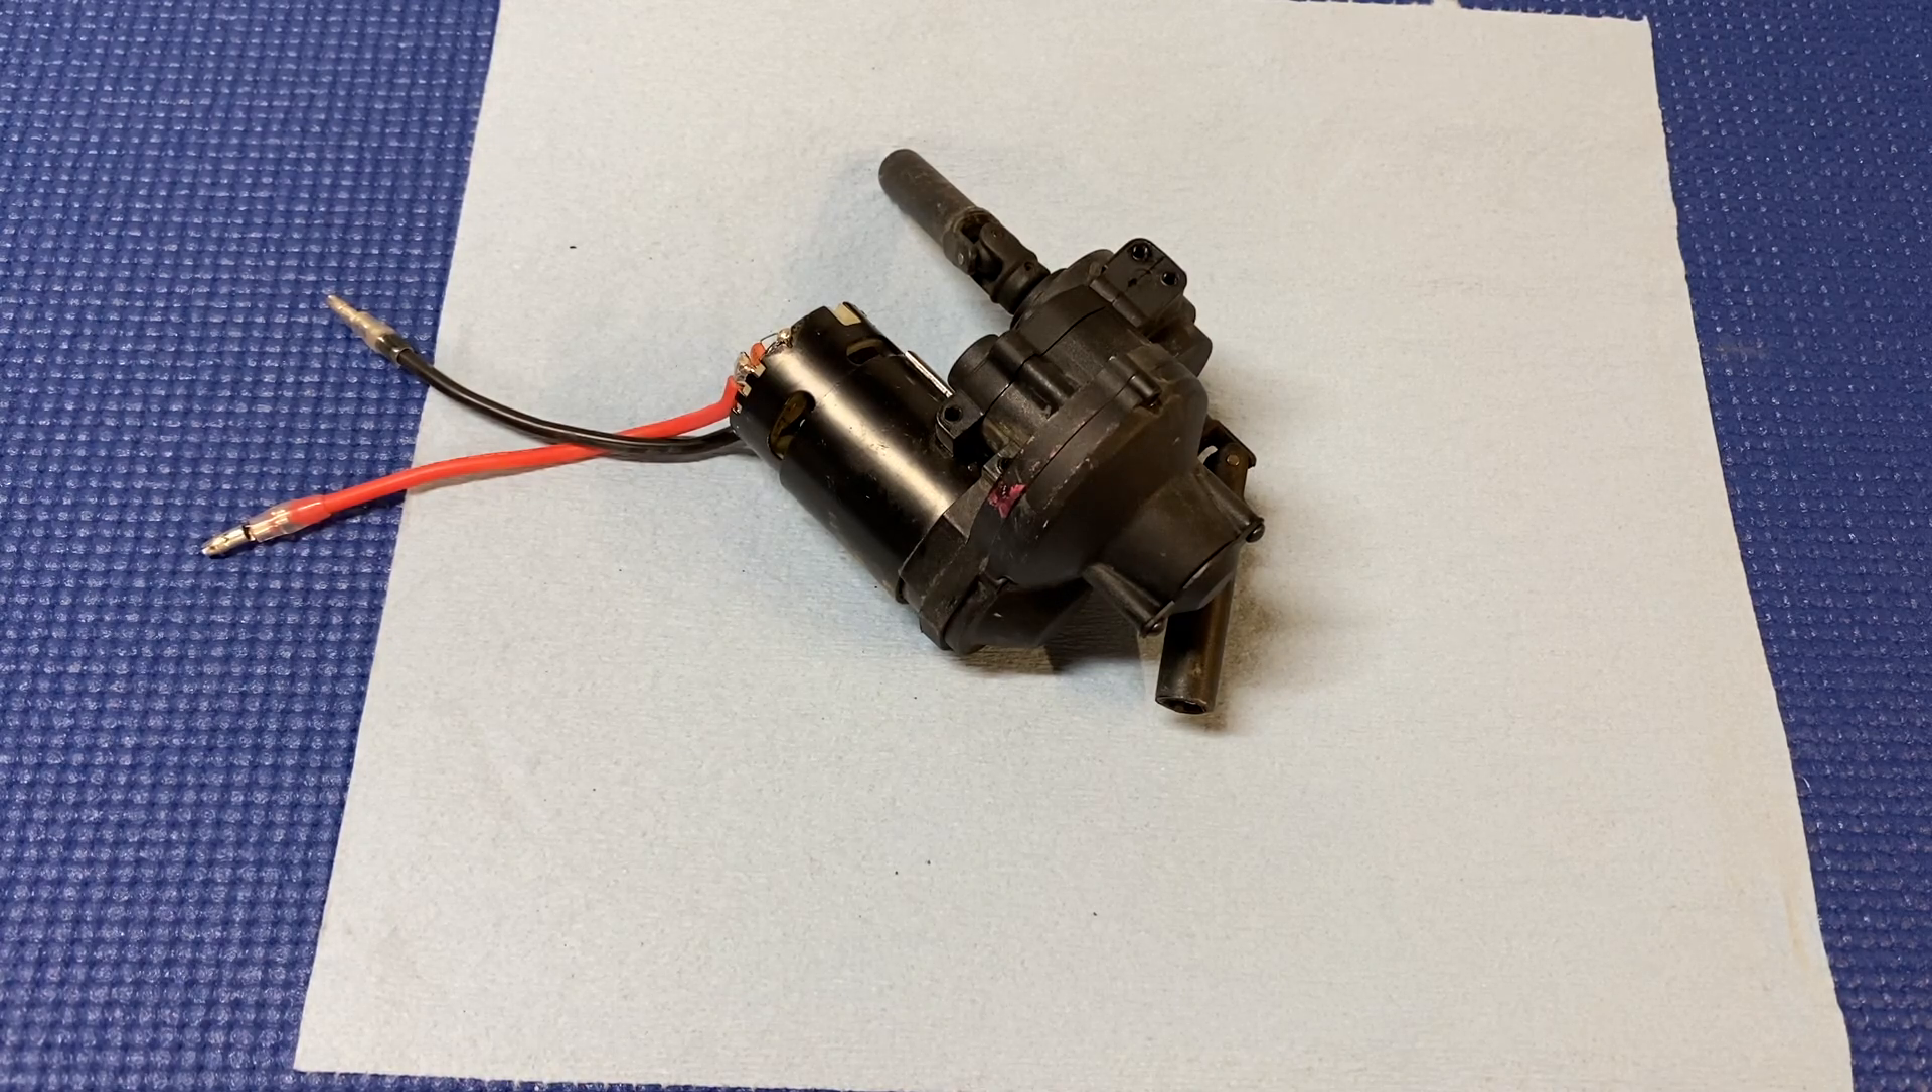Okay we've got the transmission out of the car and now it's time to take a look at one of the great mysteries of RC and that is how do these transmissions work?